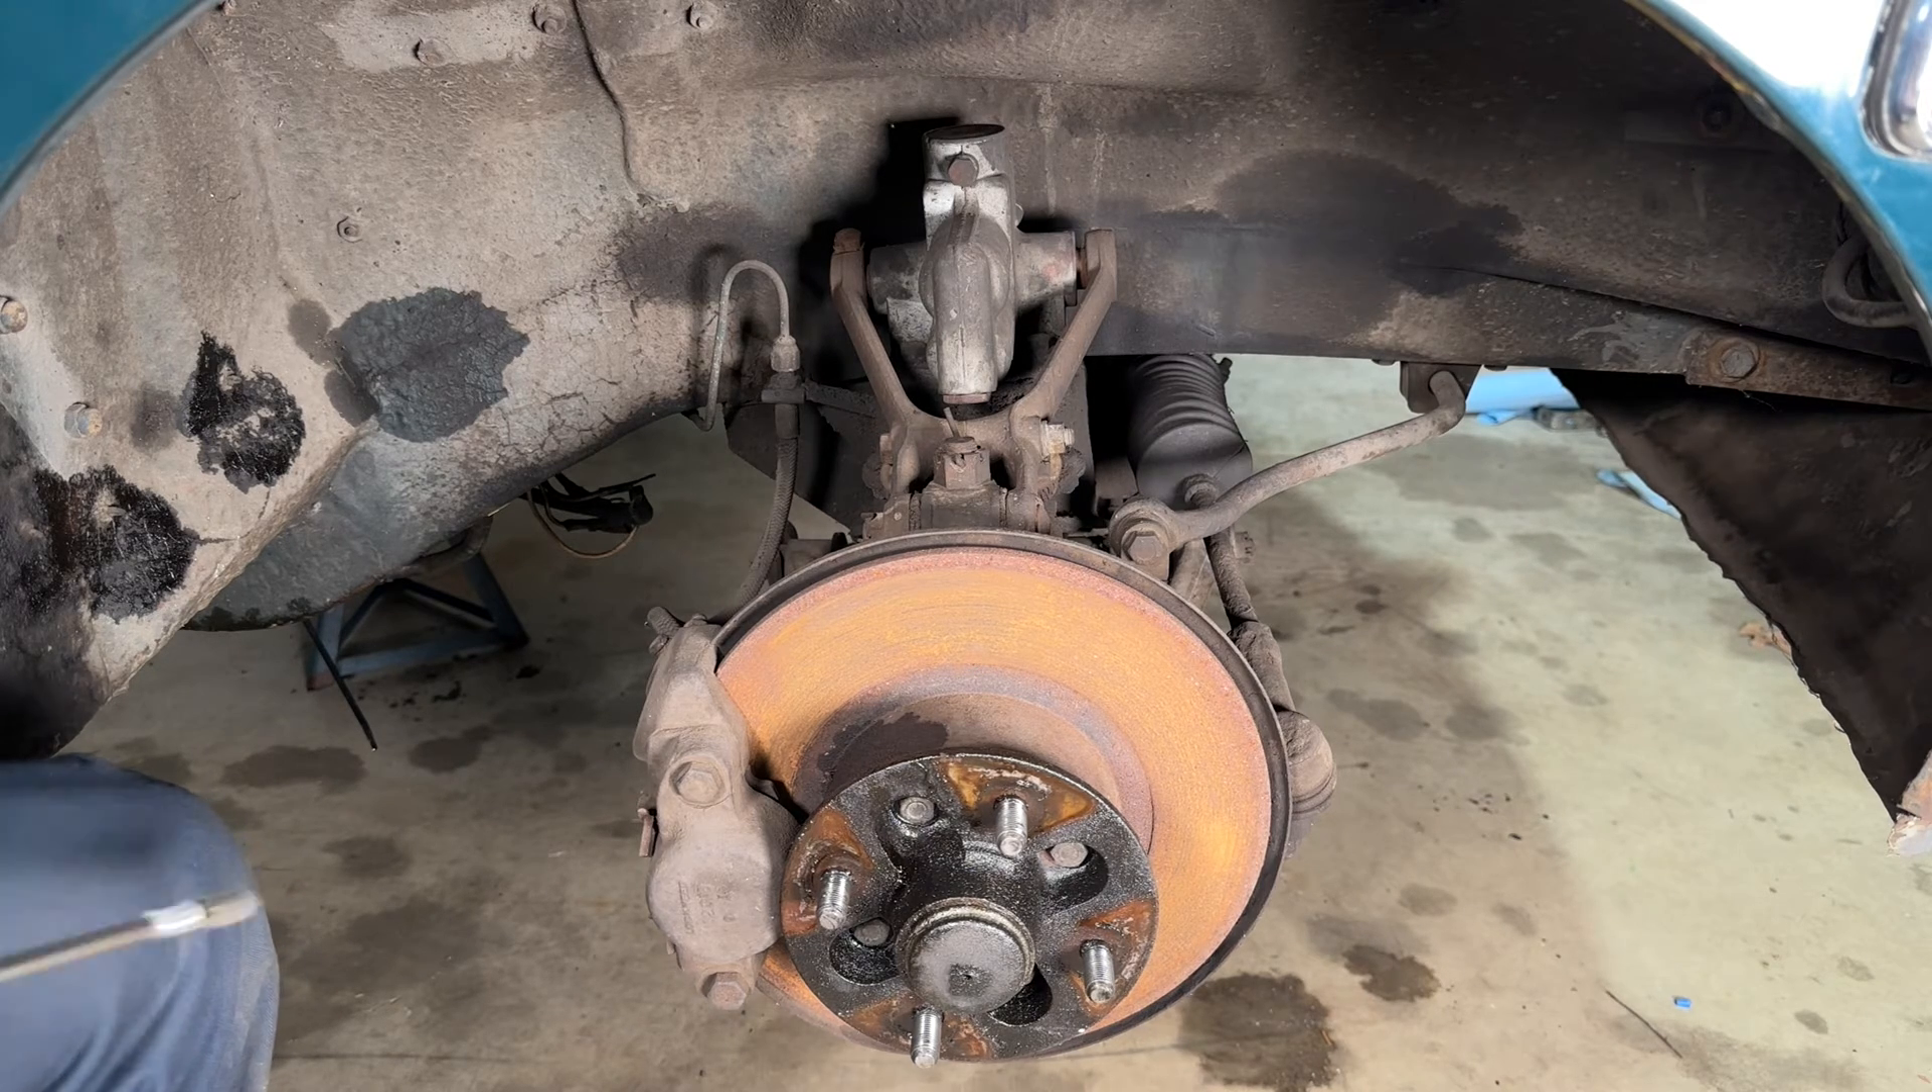Okay, so now that we have the tire off and I have a closer view for you, let me get you oriented from the view that you saw before under the car to this view.